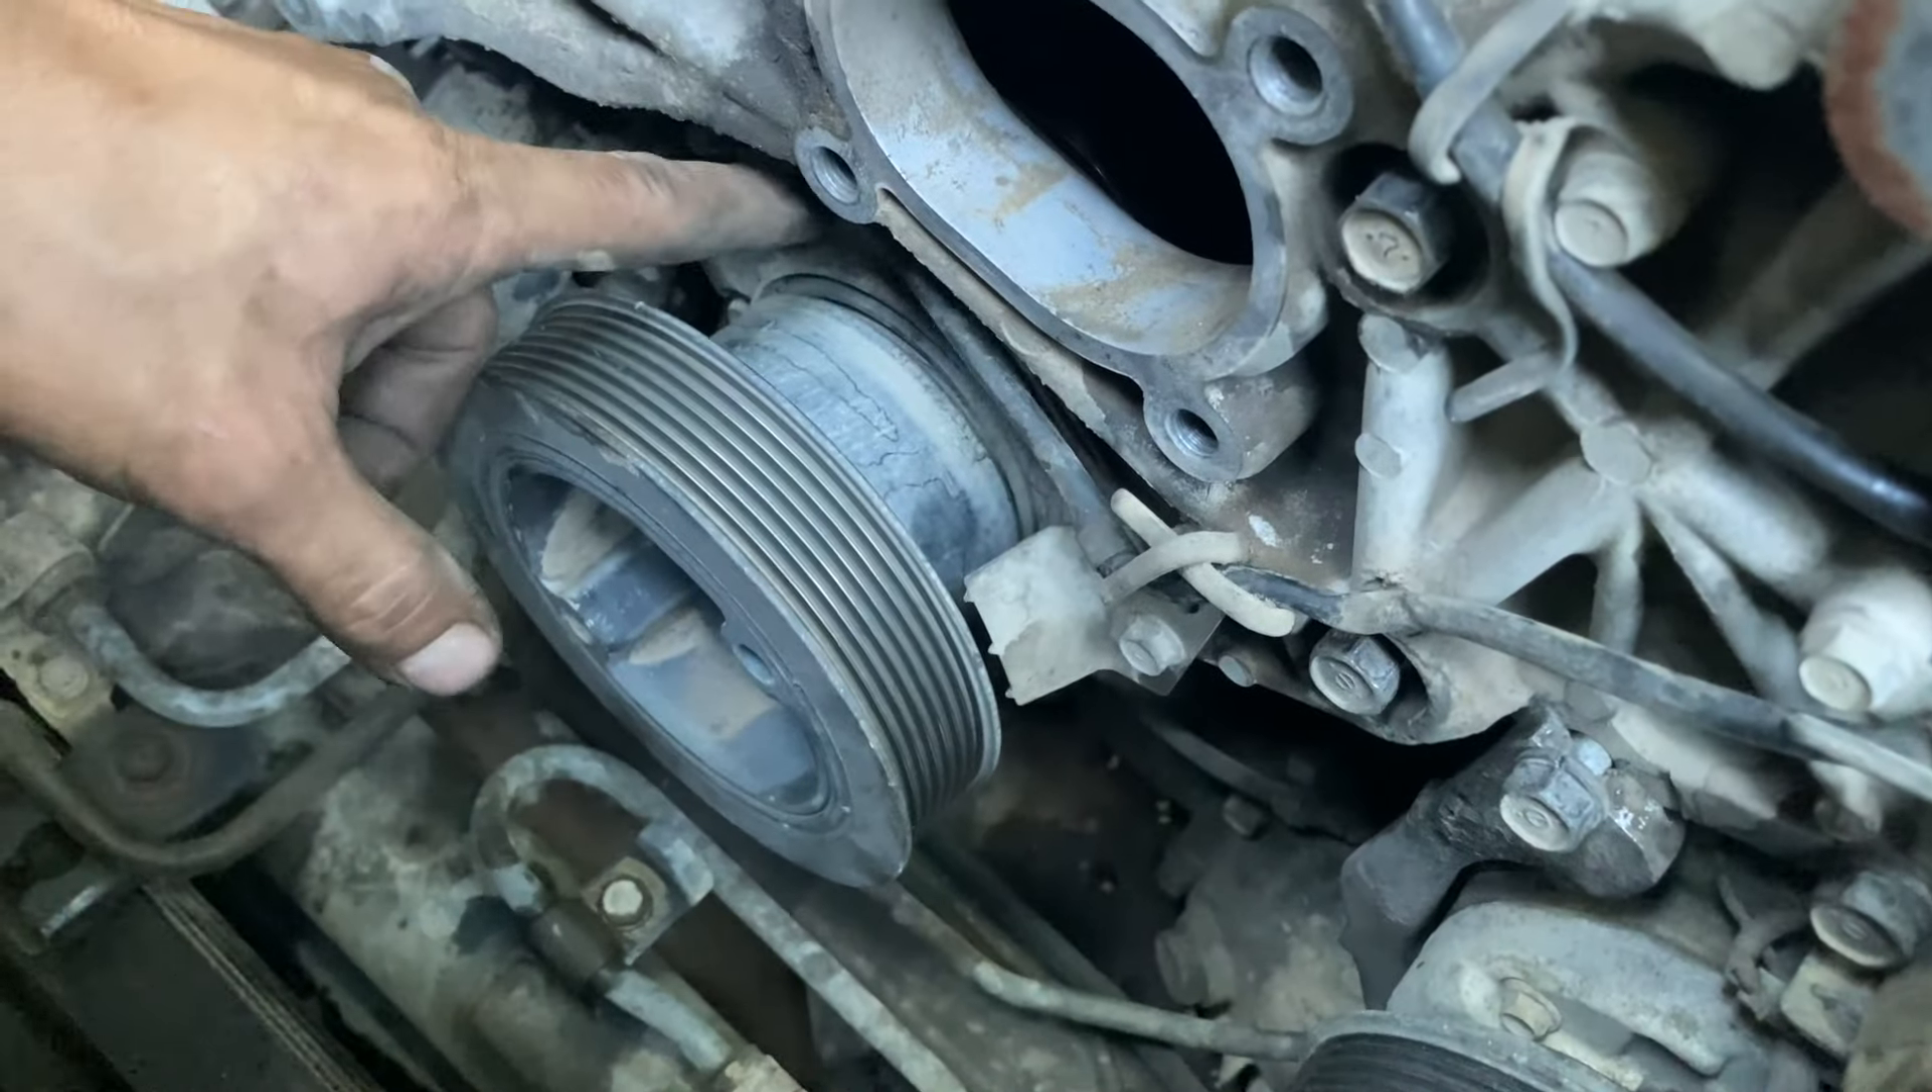I also installed the harmonic balancer.